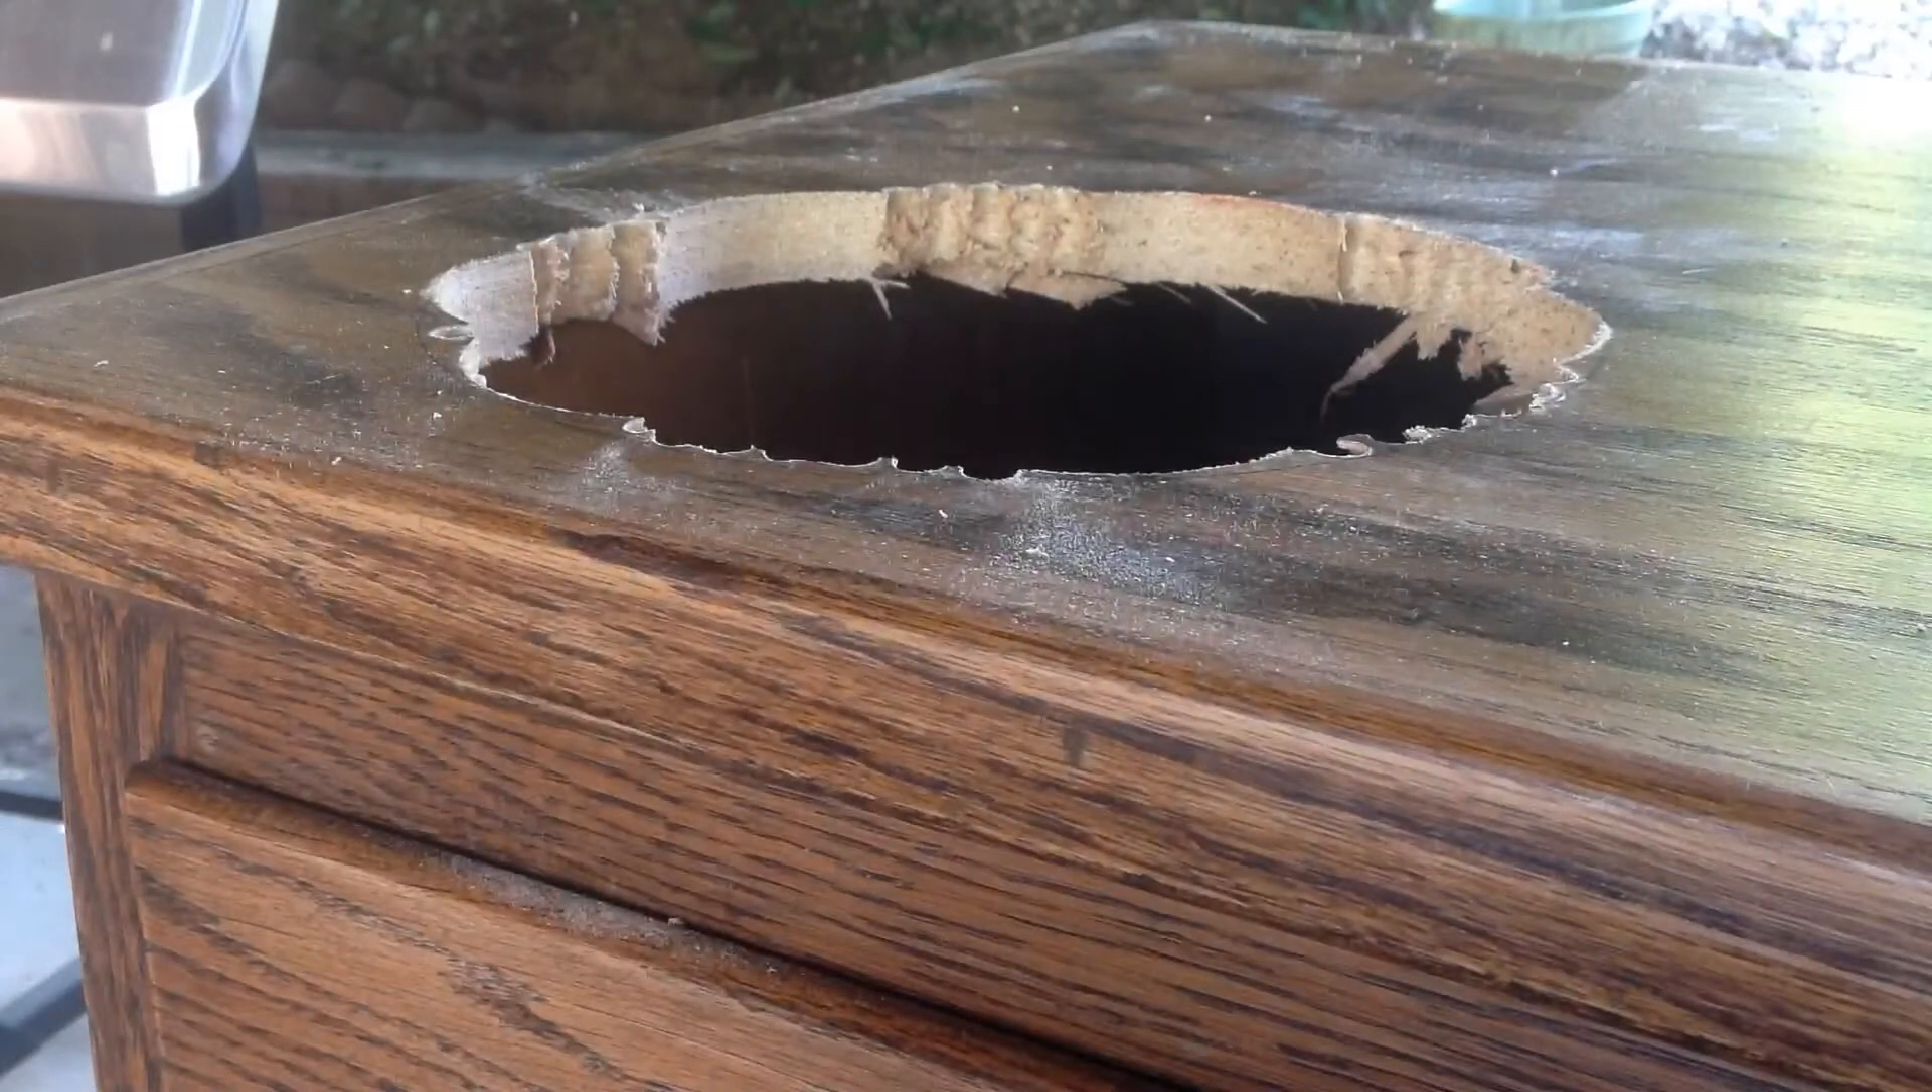We got the hole mostly drilled out here.